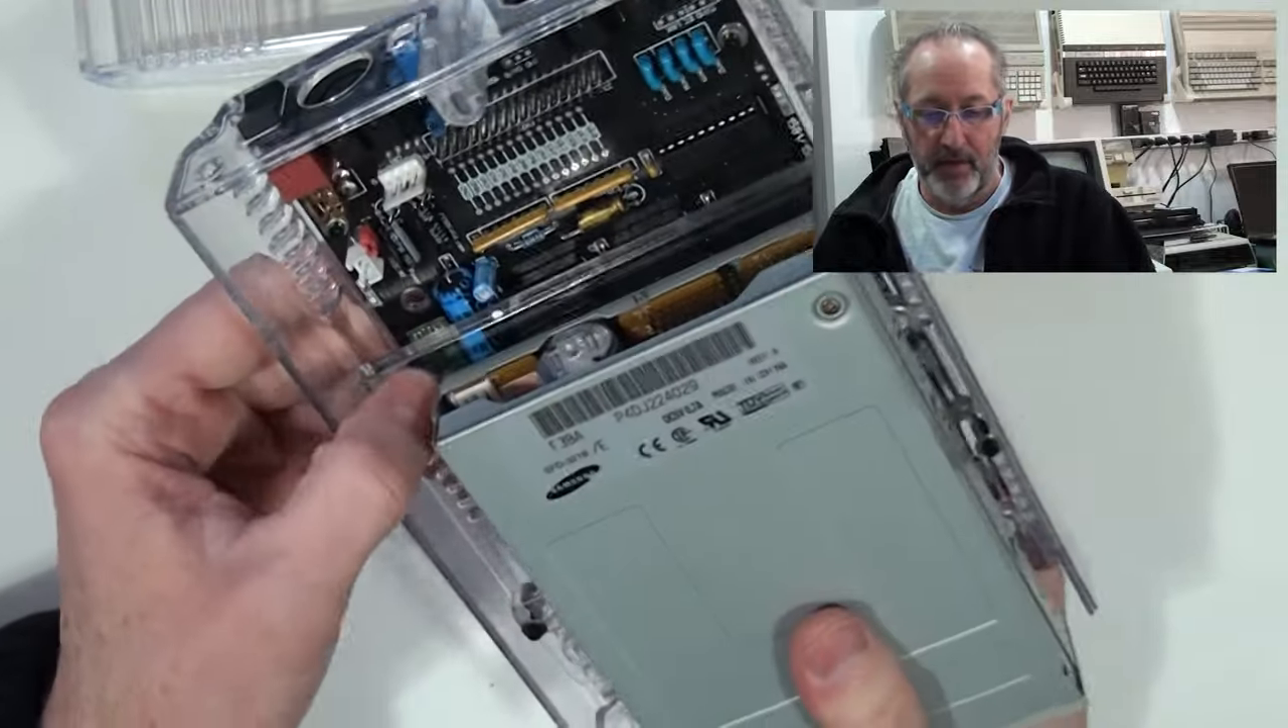The board is in the case. The drive is attached to the case through the transparent mount, which is really nice.